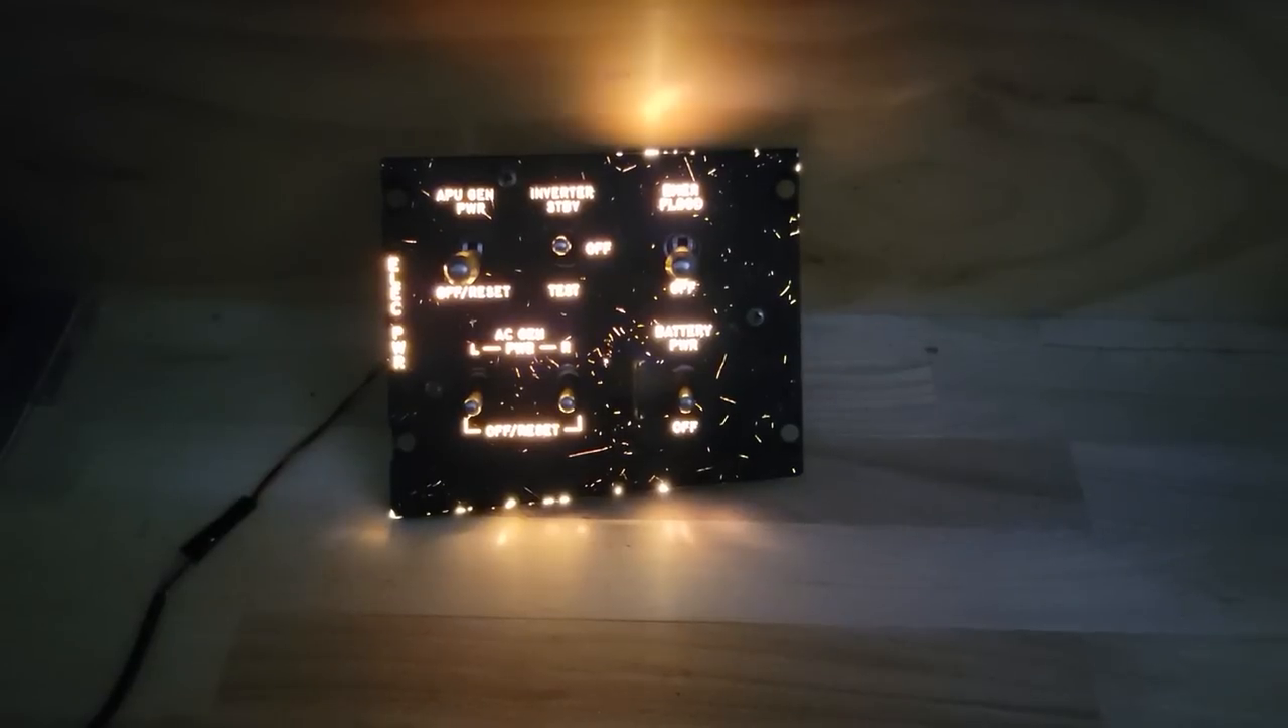This is the panel that's sort of put back together and you can see the back lights on.